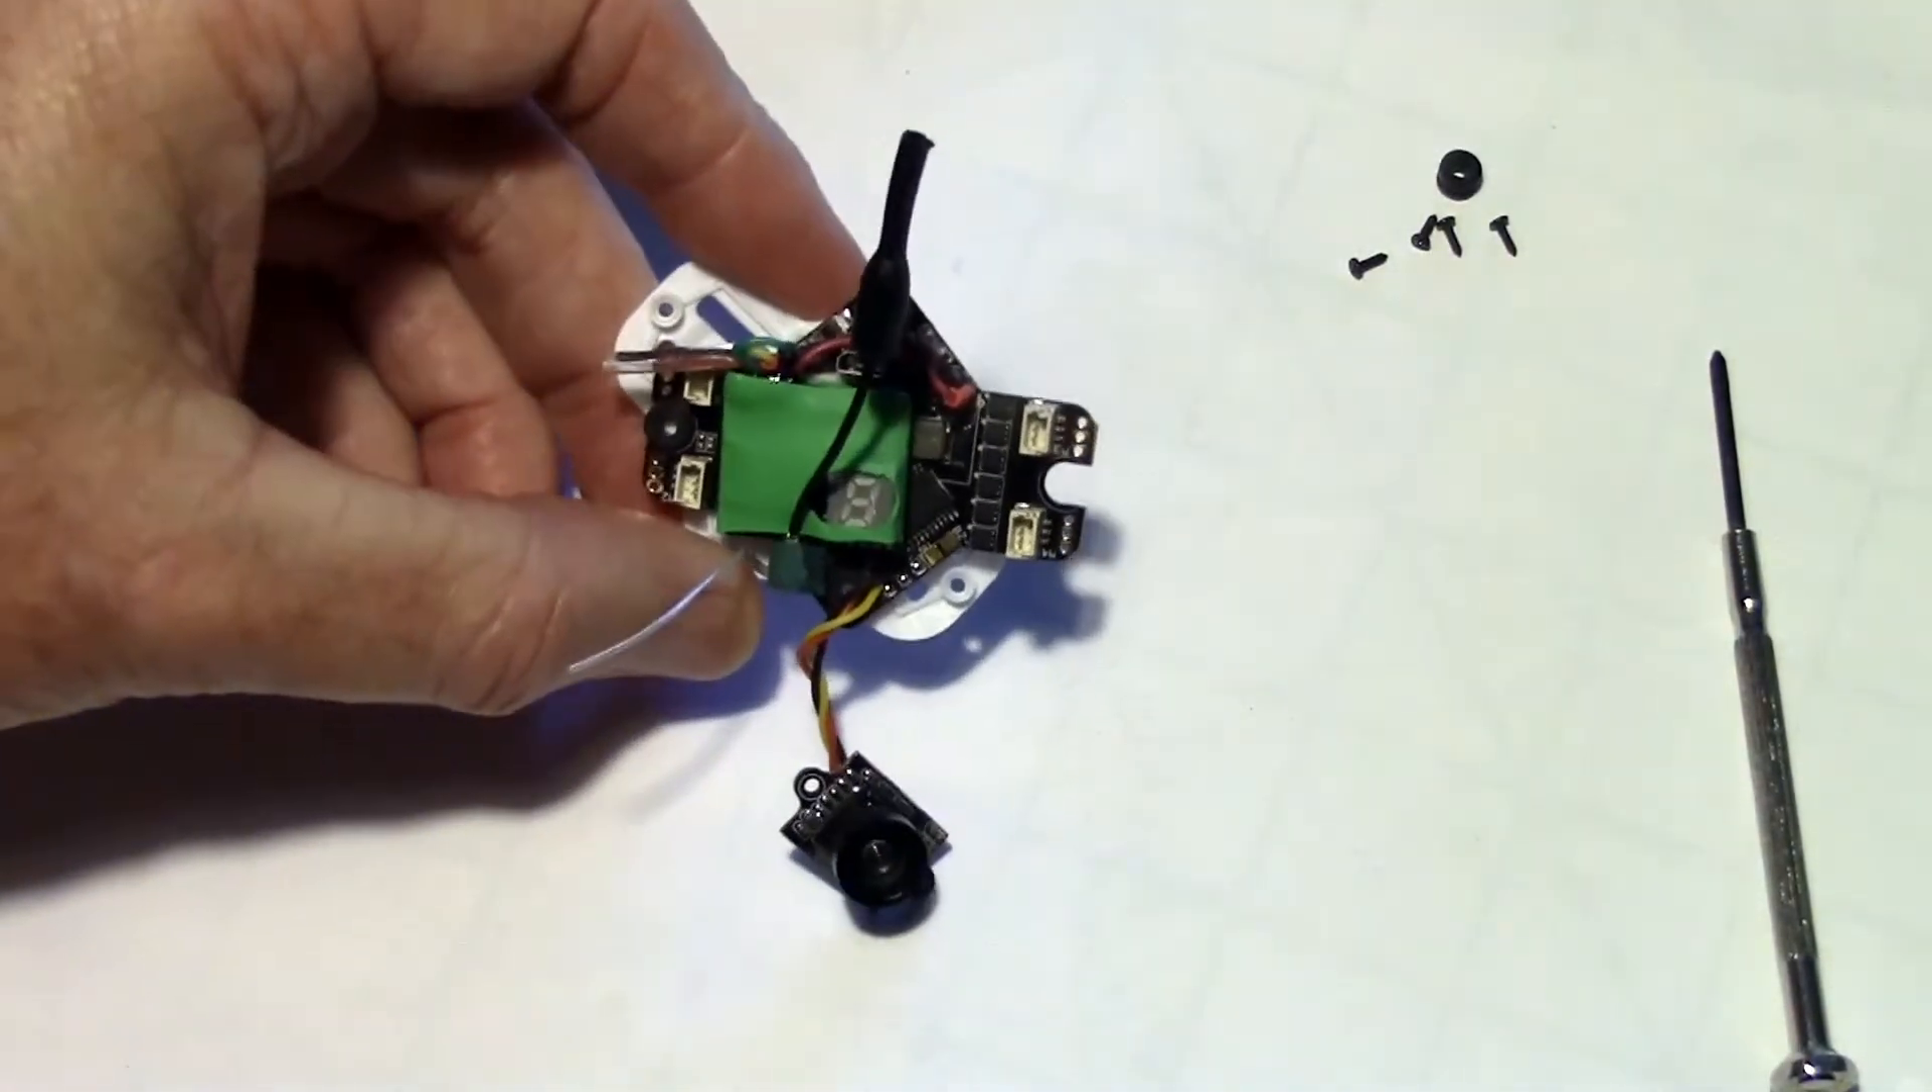I have removed the flight controller board with the VTX 03 video transmitter mounted on it.